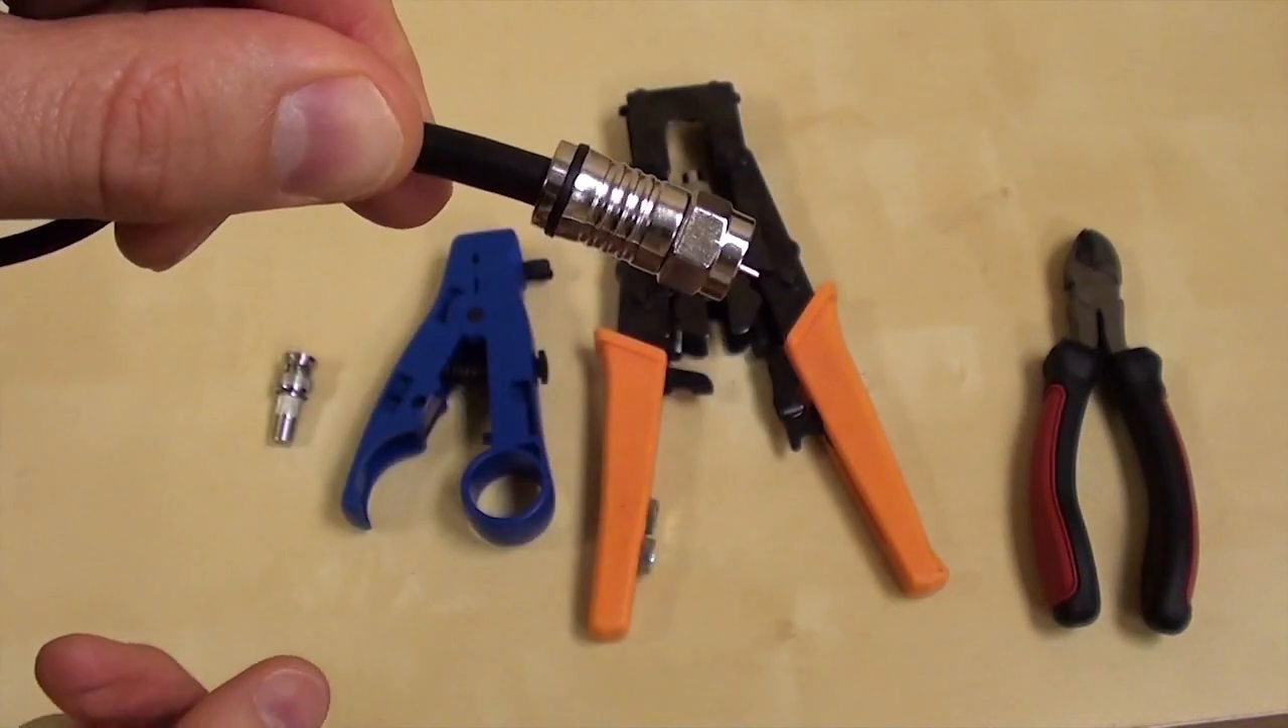The F connector is now firmly attached to the RG -59 cable.